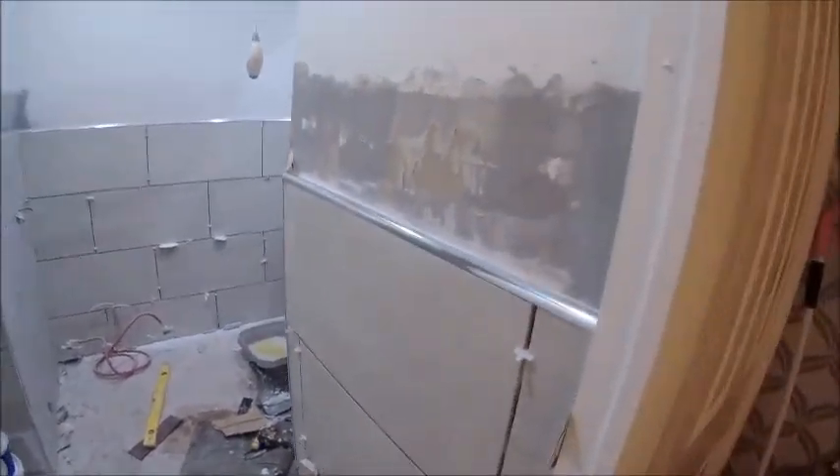We're getting there. We have tiles on the wall.